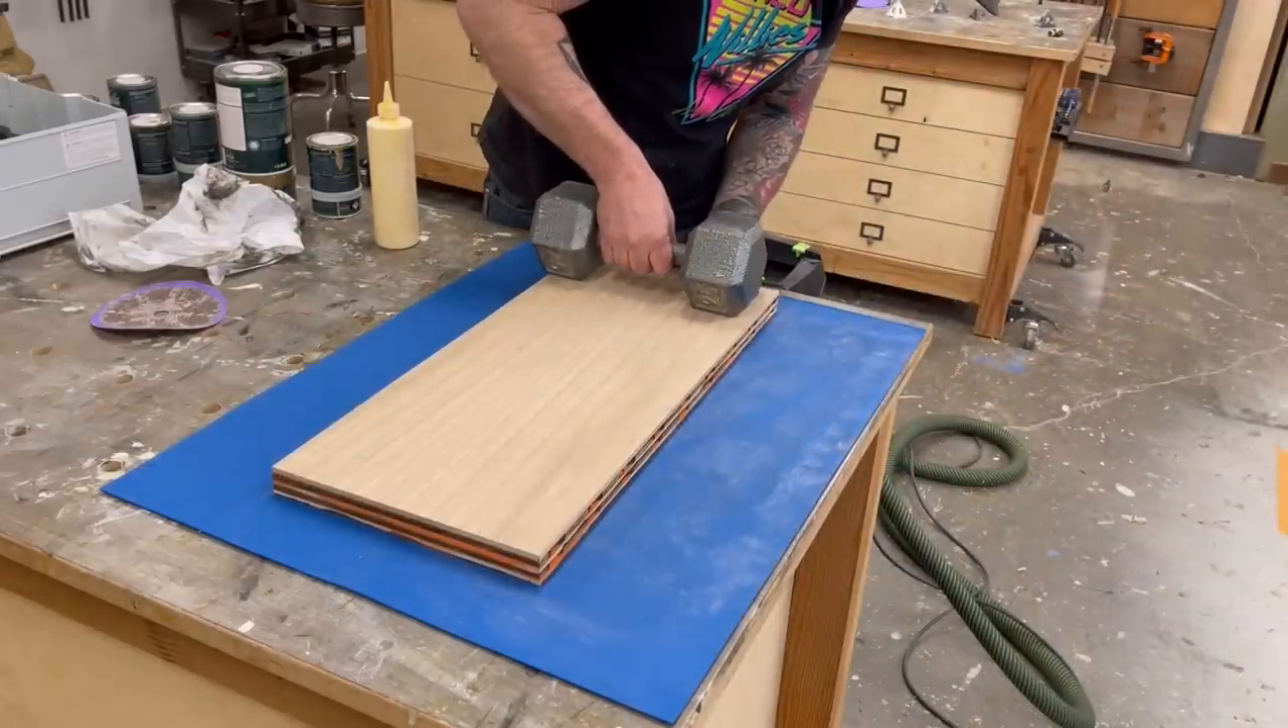And then with my glue in there, I set another piece of plywood on top of both of my panels.